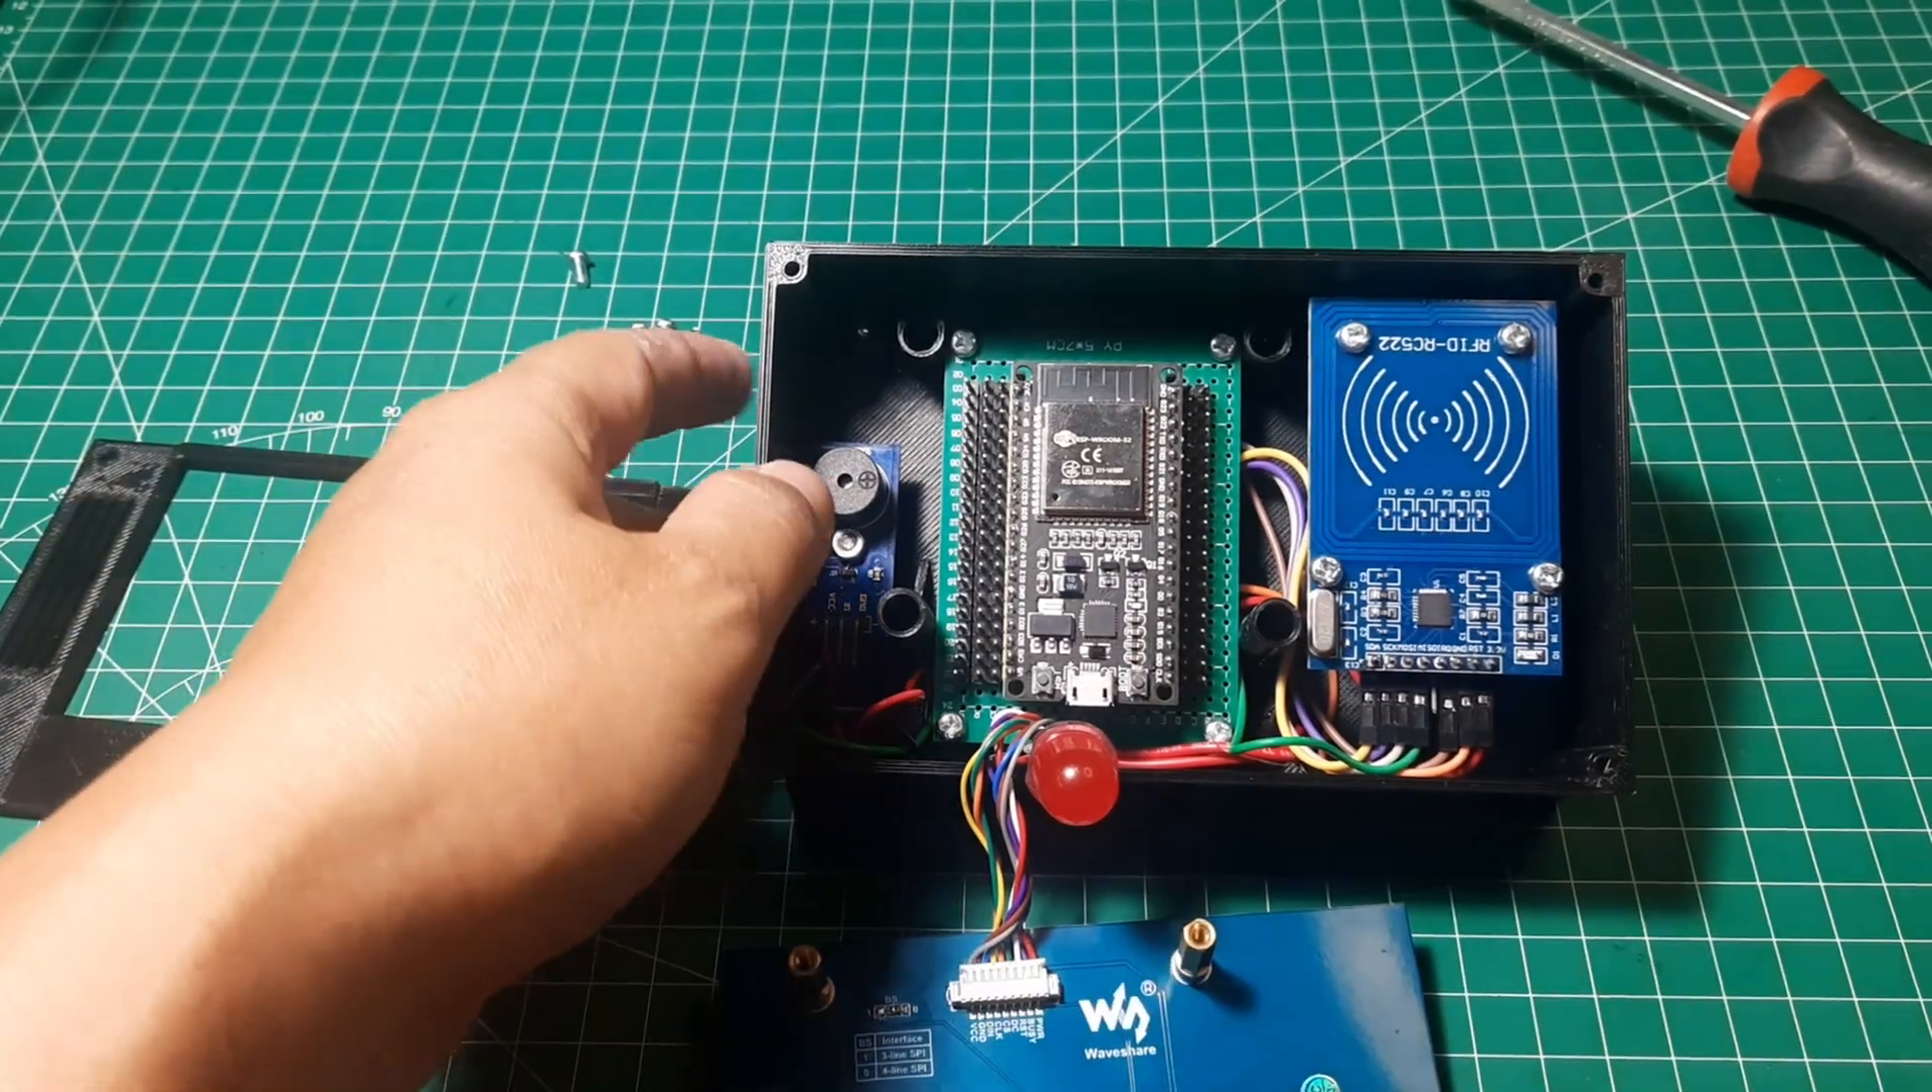This is the position of the components installed in the casing box.